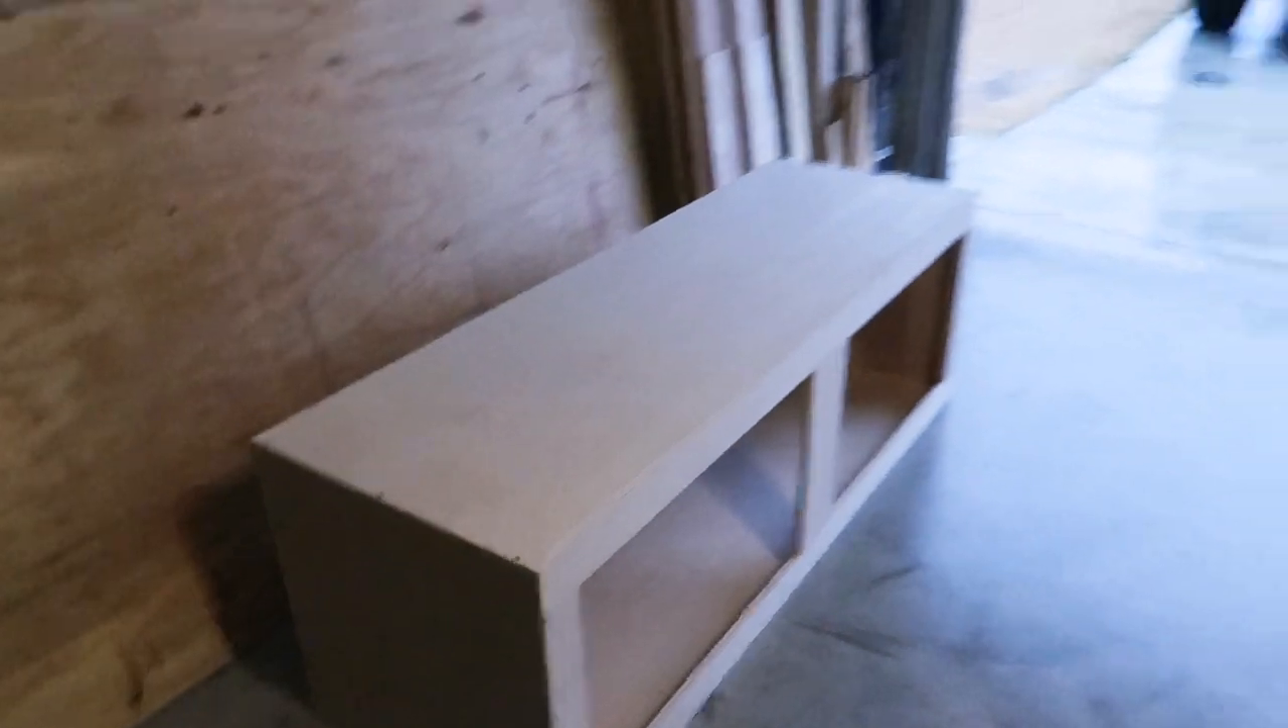So this is the 6 by 2 by 2 DIY reptile enclosure kit just gotta put the window track on and put the glass in and this thing's ready to go.